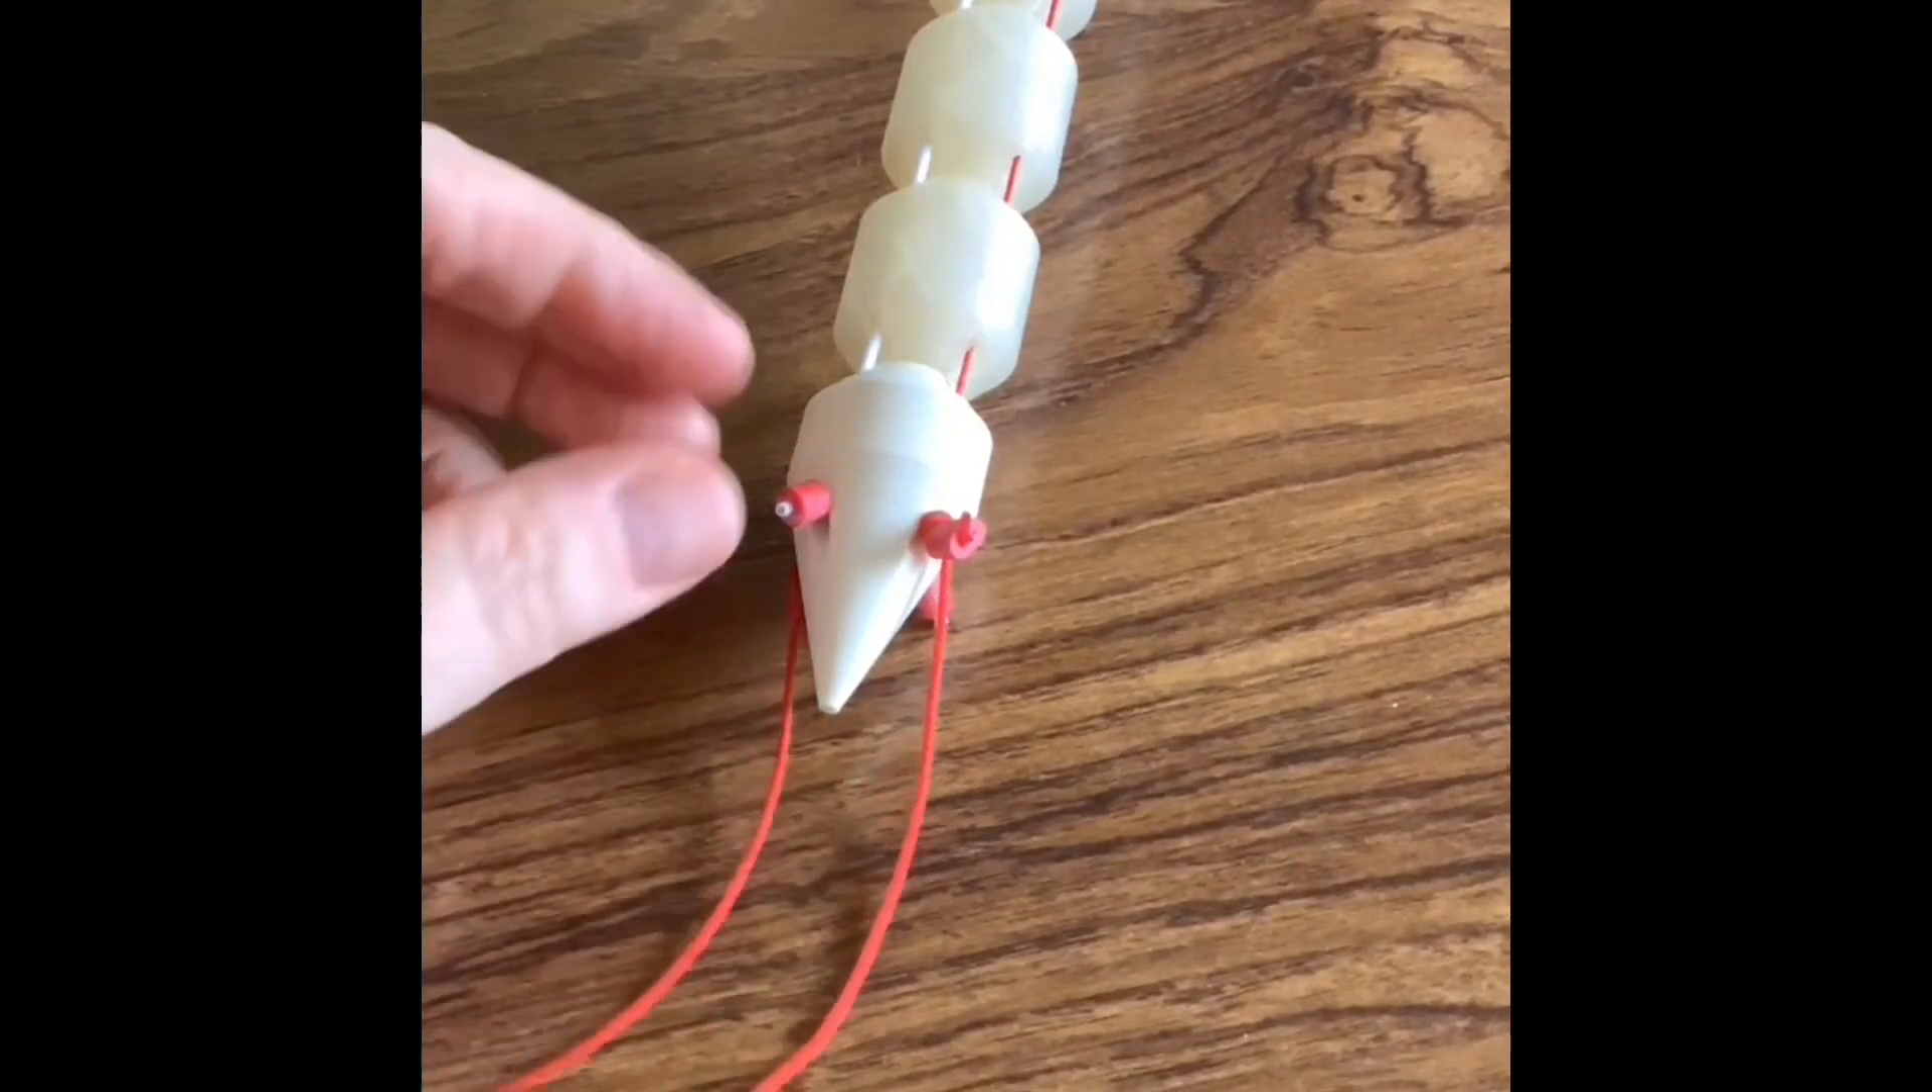And you've put these little 3D printed parts on.